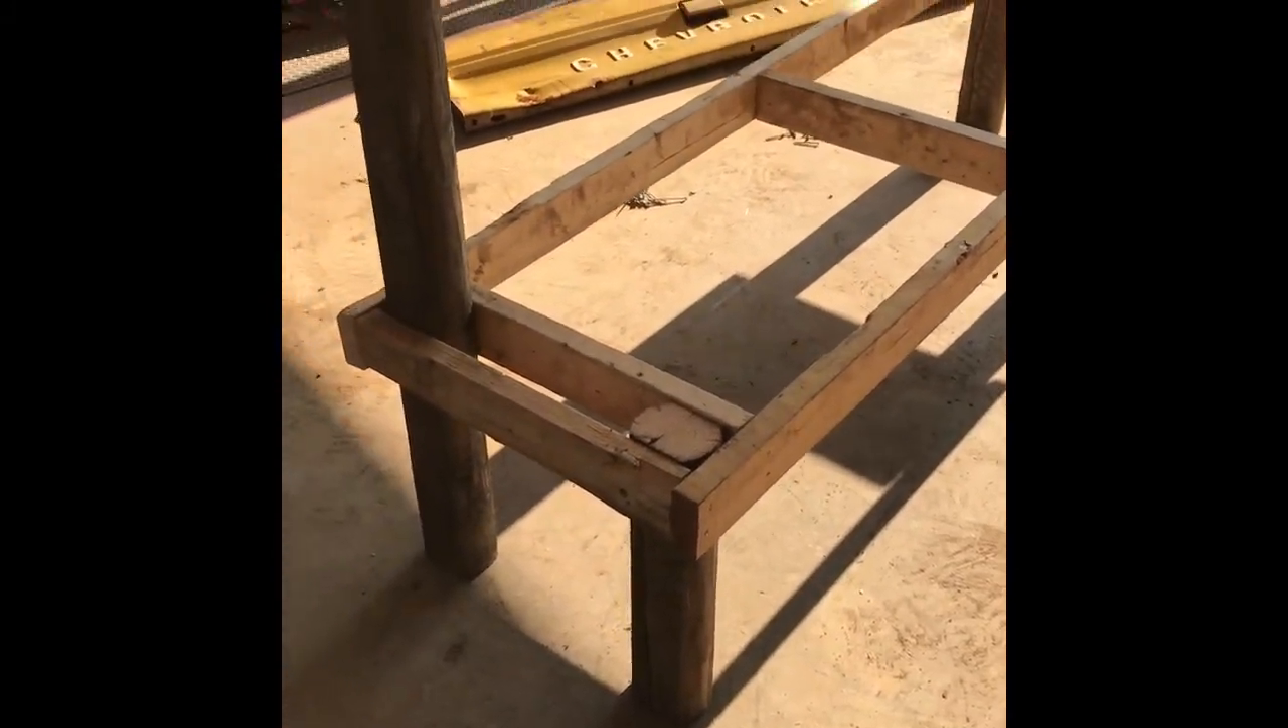So now I've got my two by four frame built. I've put in the legs 18 inches high on the front, 40 inches on the back.